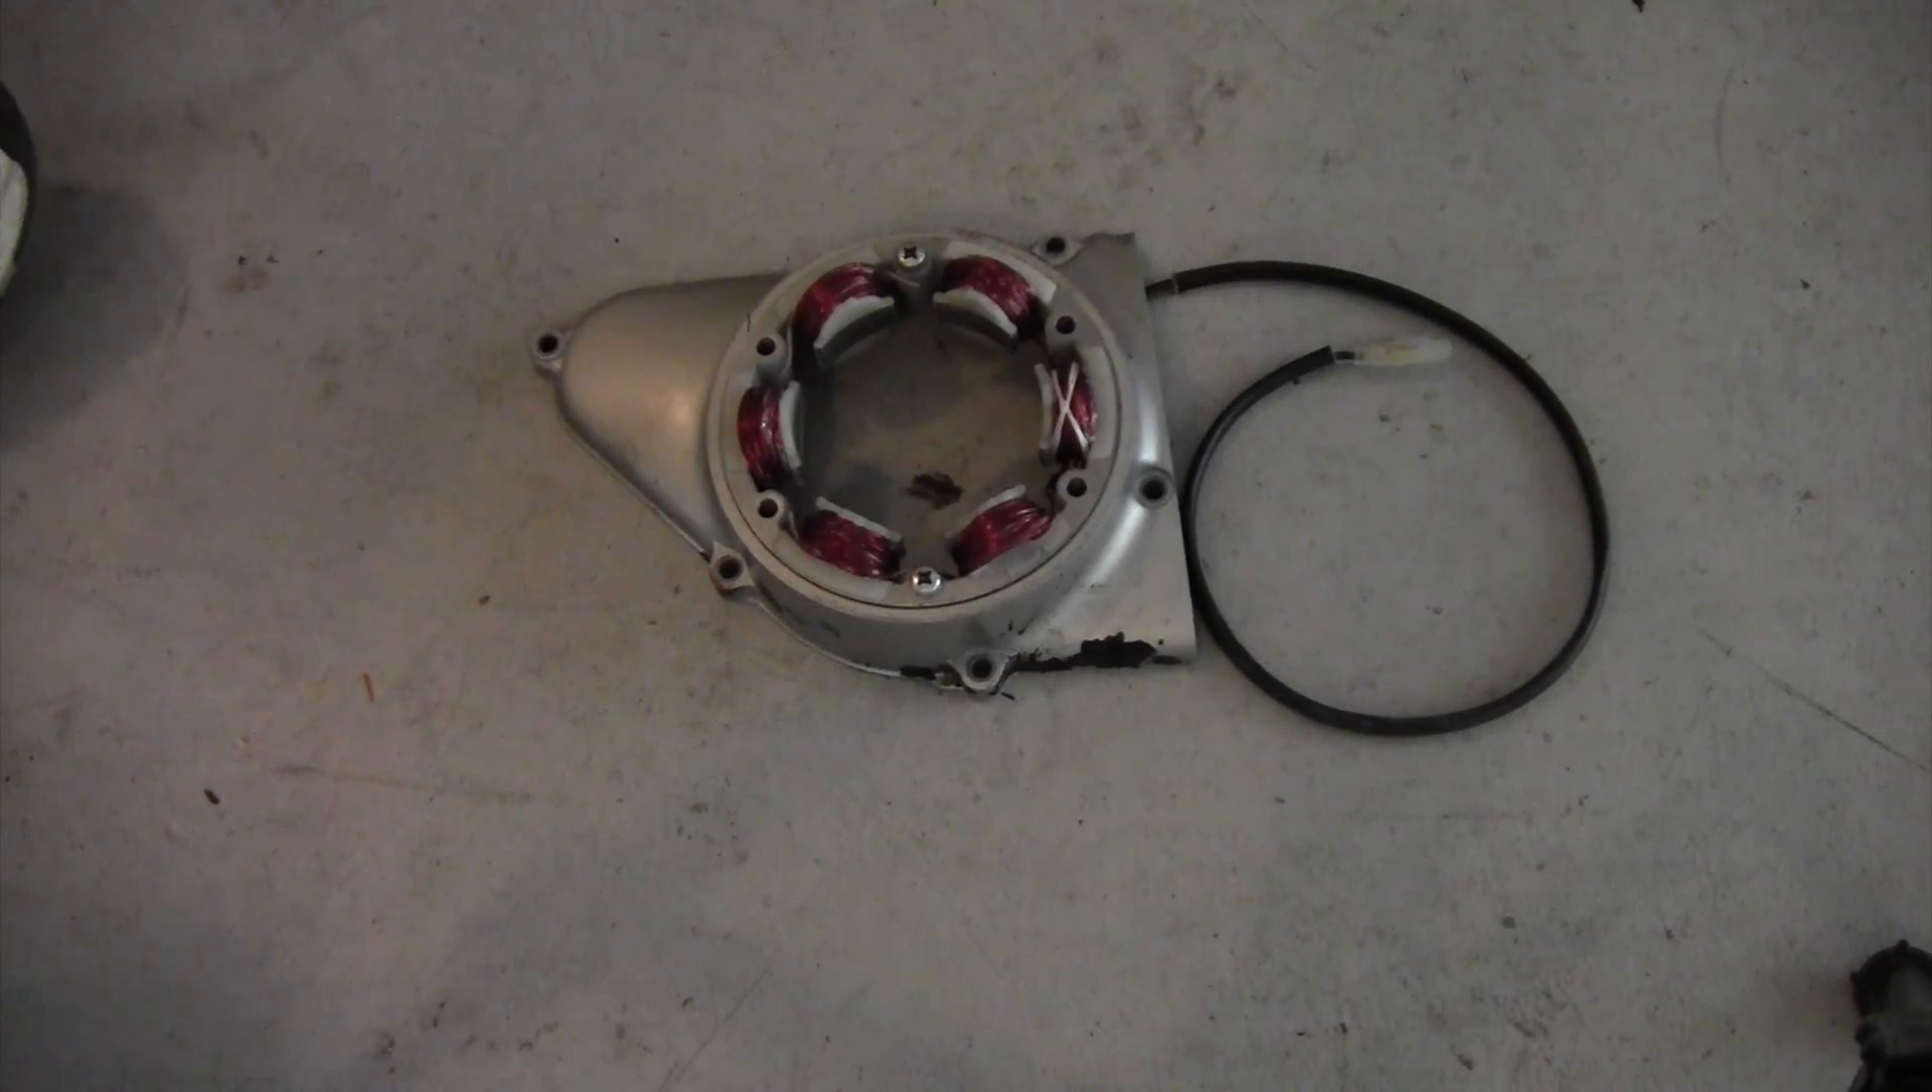So now we're just going to install the new stator into the cover. So now we have the new stator installed in the case cover.